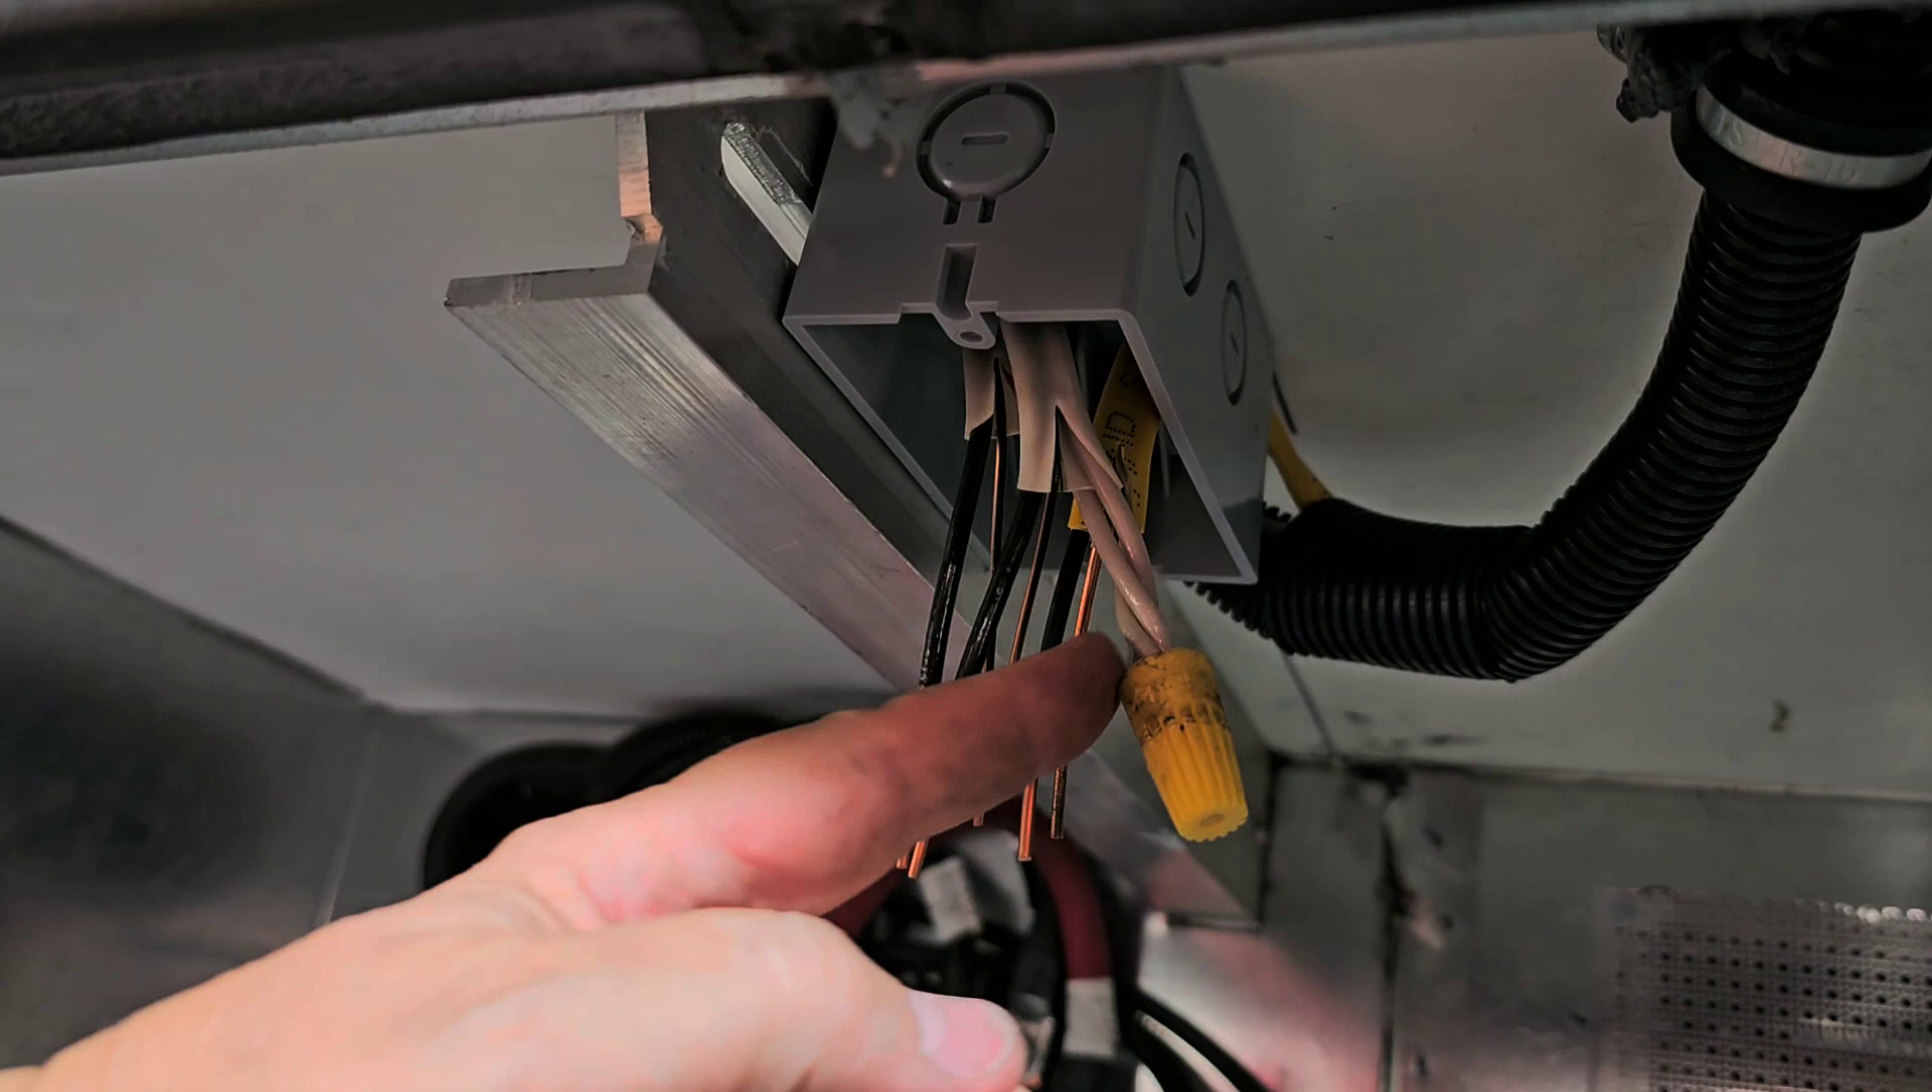Okay, so I've run the wires, uh, into my junction box.